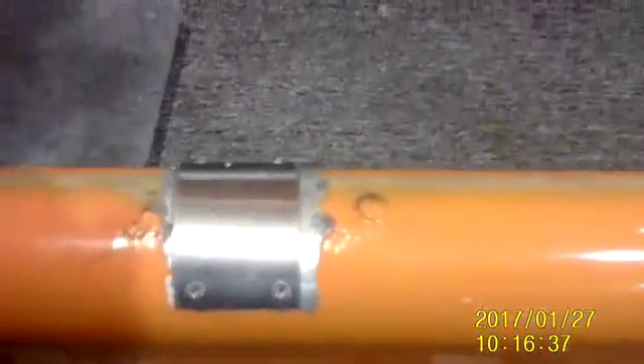And of course, here's the new strip all pop riveted onto the wing and now ready for reassembly.